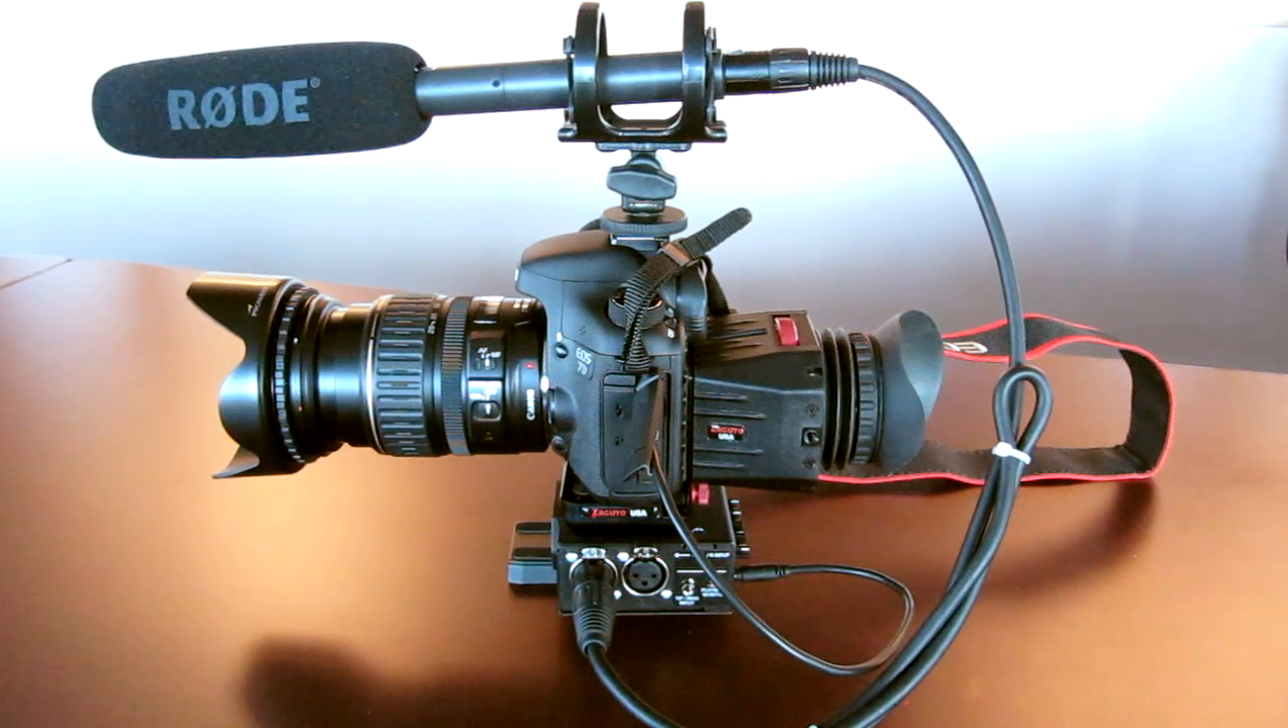Here's my final configuration of my Canon 7D with a Rode video mic, a Zacuto Z -Finder, and Juiced Link audio mixer box.